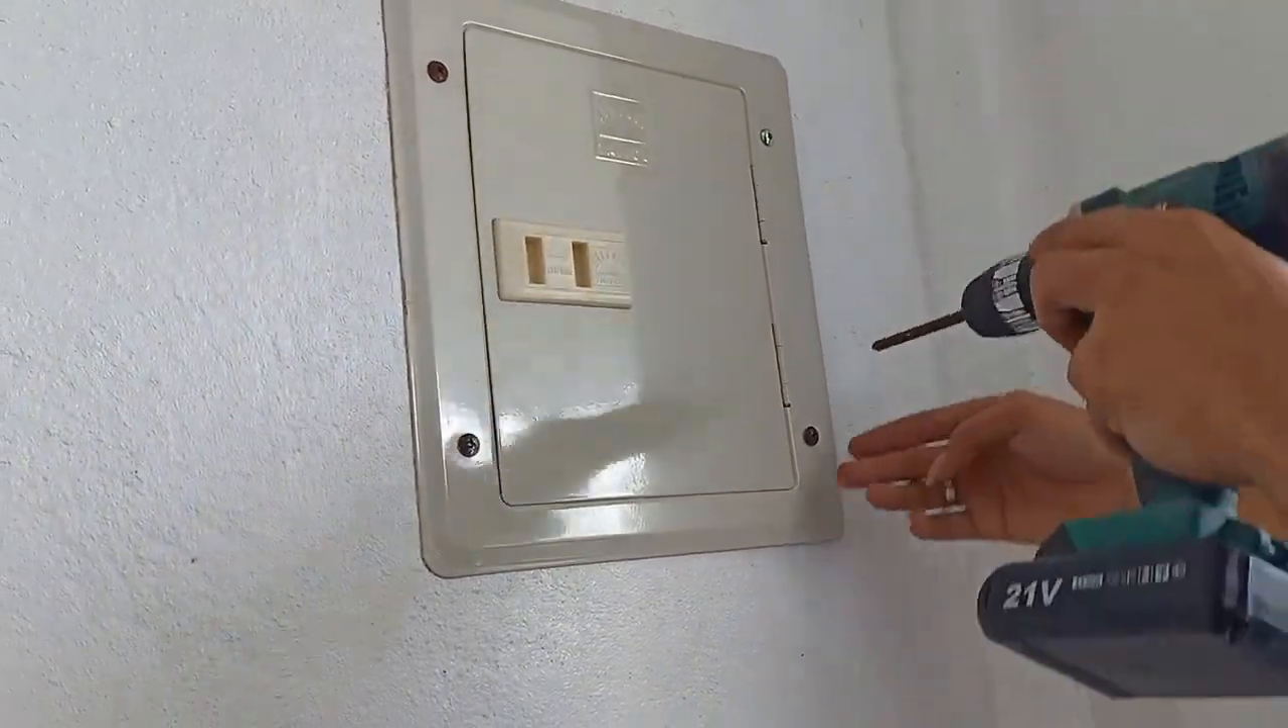Ito na mga boss Natapos na natin na-install yung ating Cover Sa ating panel box.